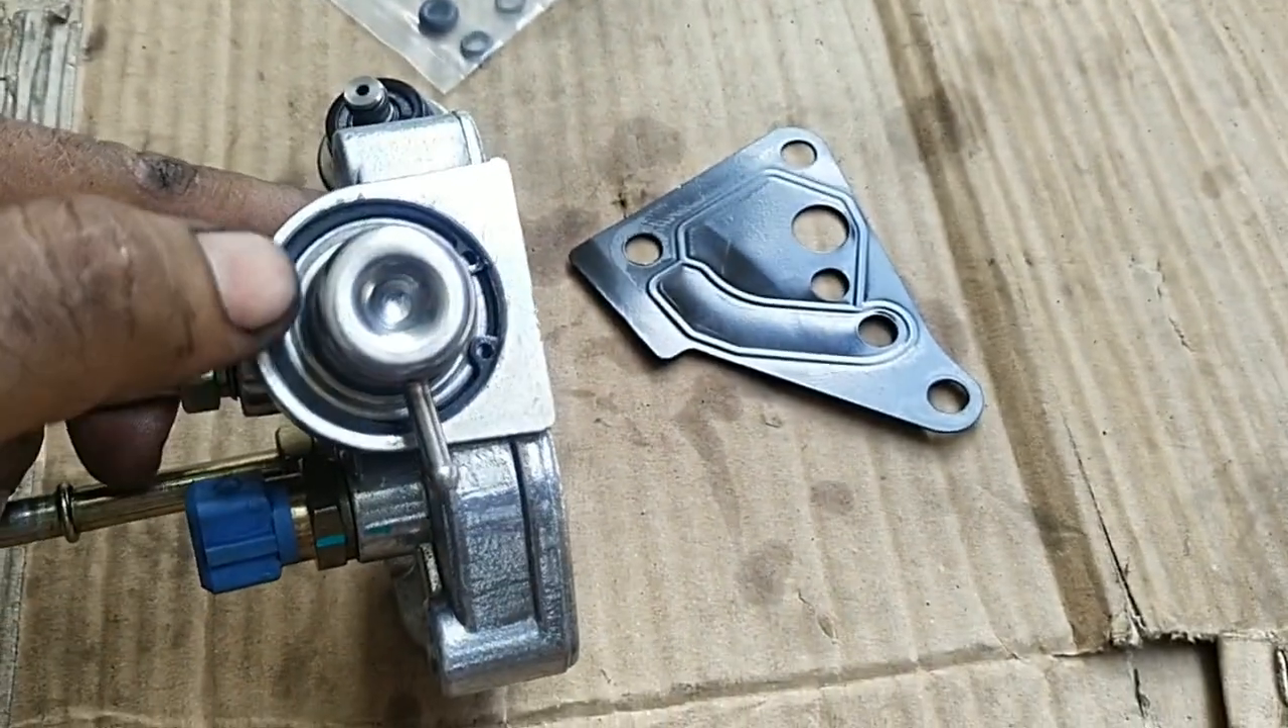Nah ini udah saya pasang untuk pressure regulator.